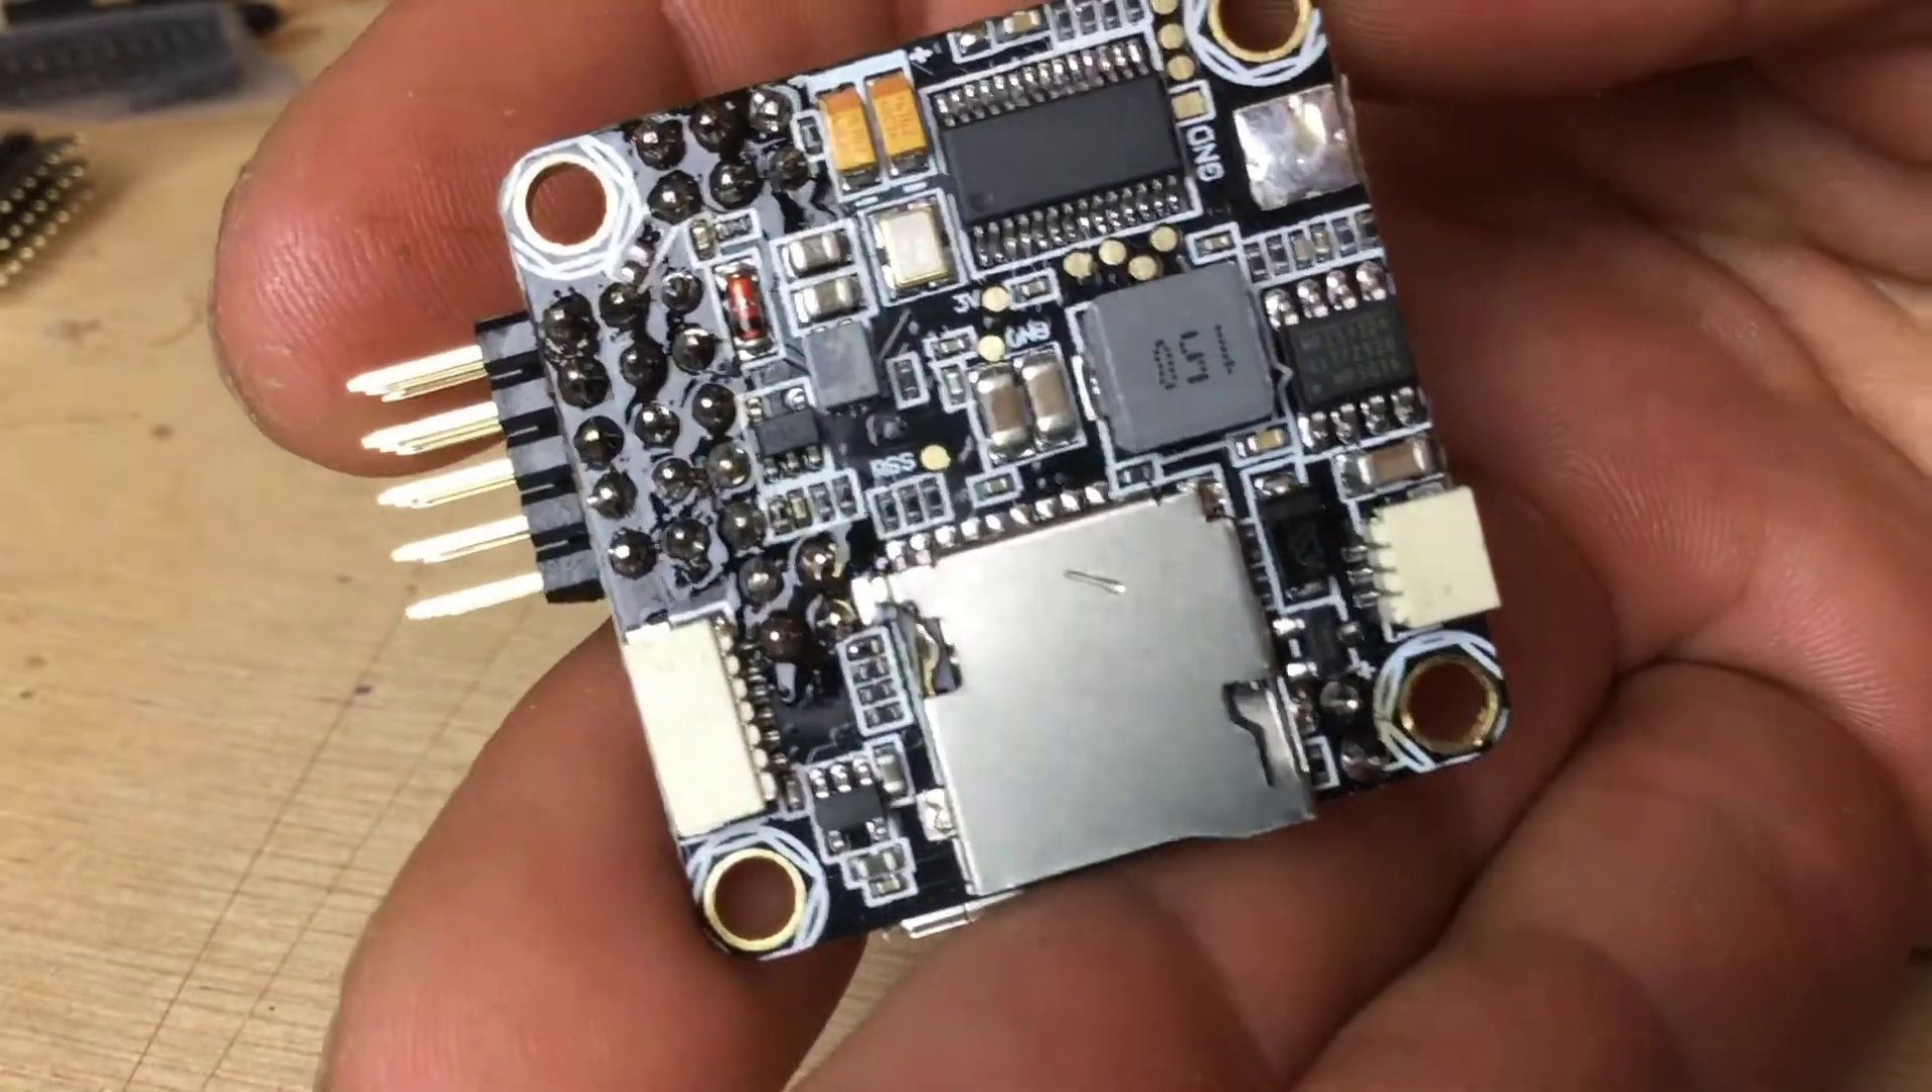So i'm going to make sure we're focused in and you will now see that we've got all those pins all nicely soldered up.